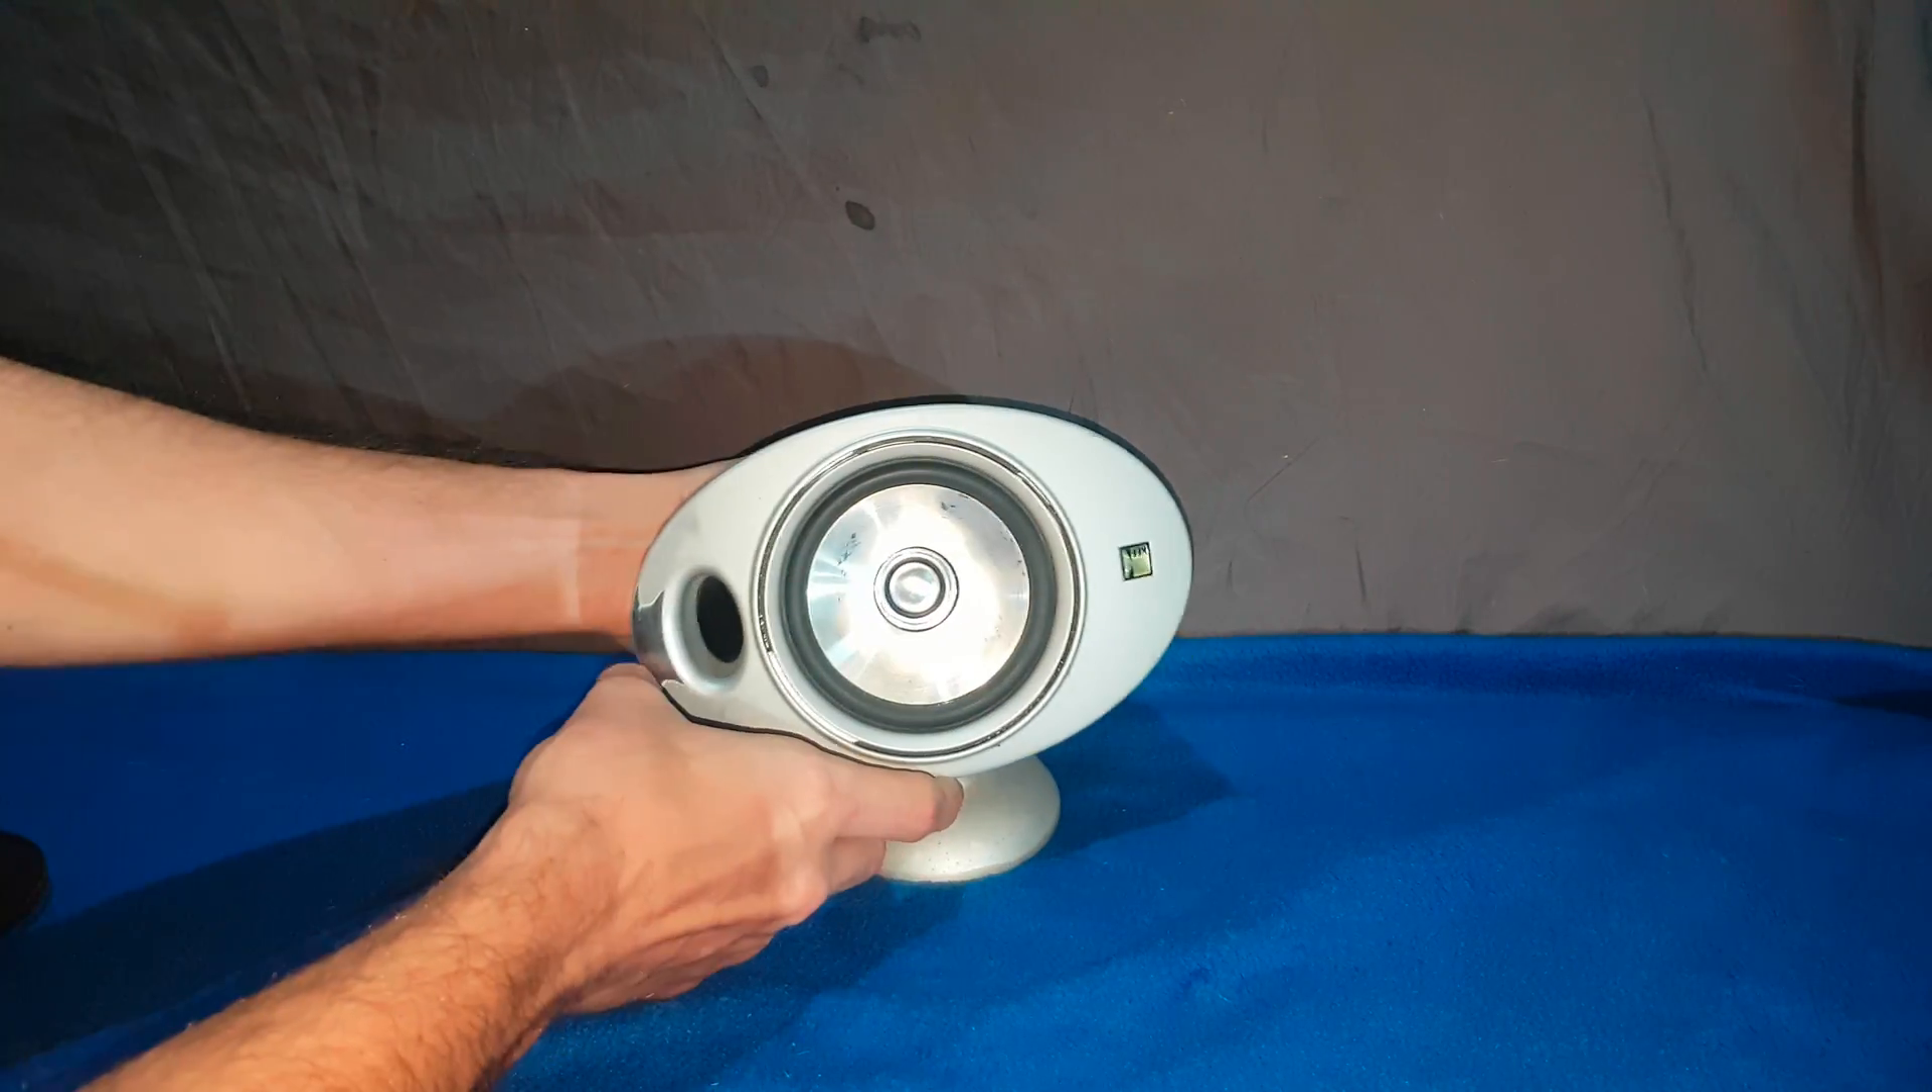I've left the cover off. For now.